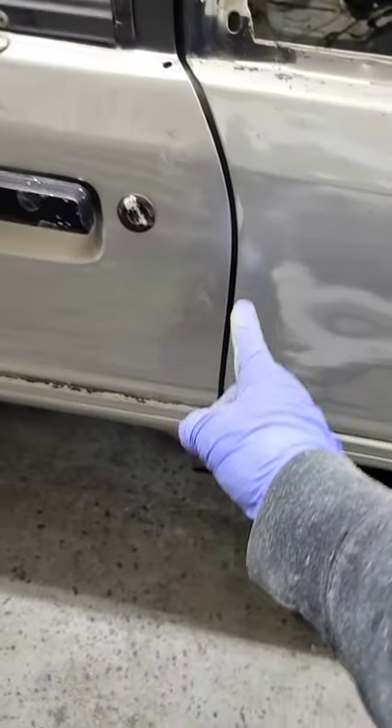Look at how good these doors closed. Bam. That gap is pretty nice.